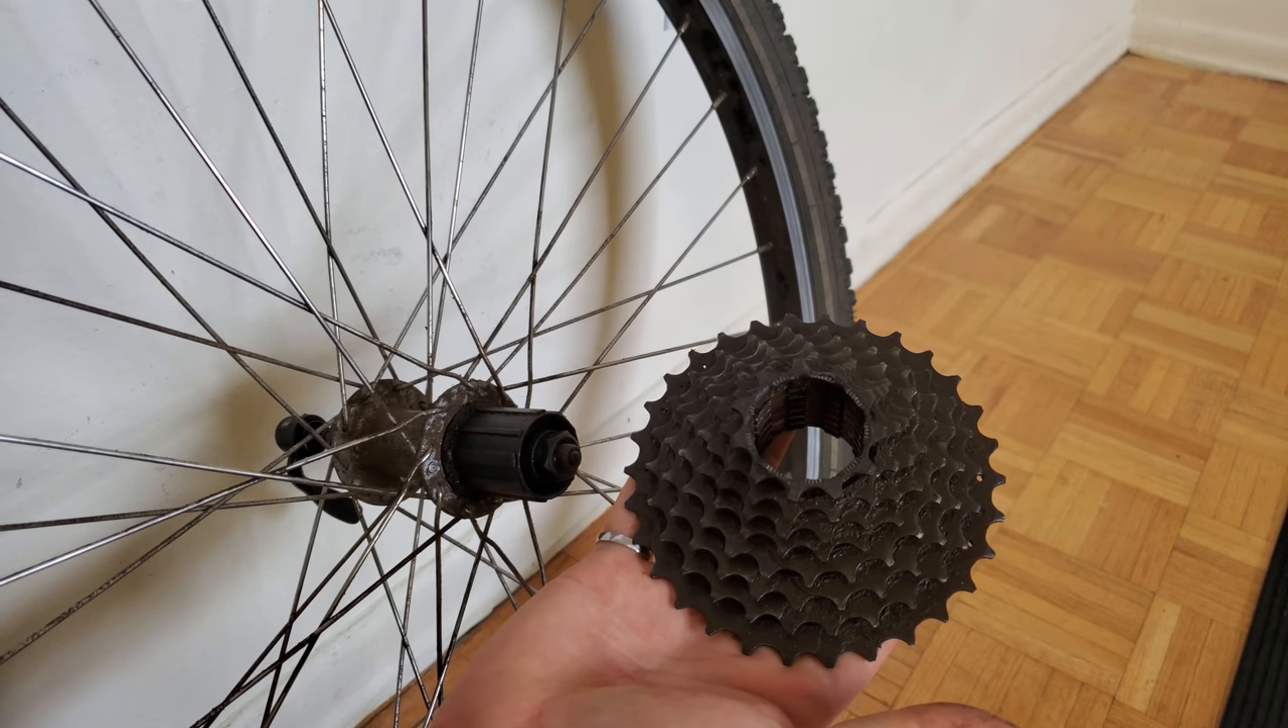With the lock ring removed I can pull this cassette off like this and I've successfully removed the rear sprockets from this wheel which was the goal of this video.